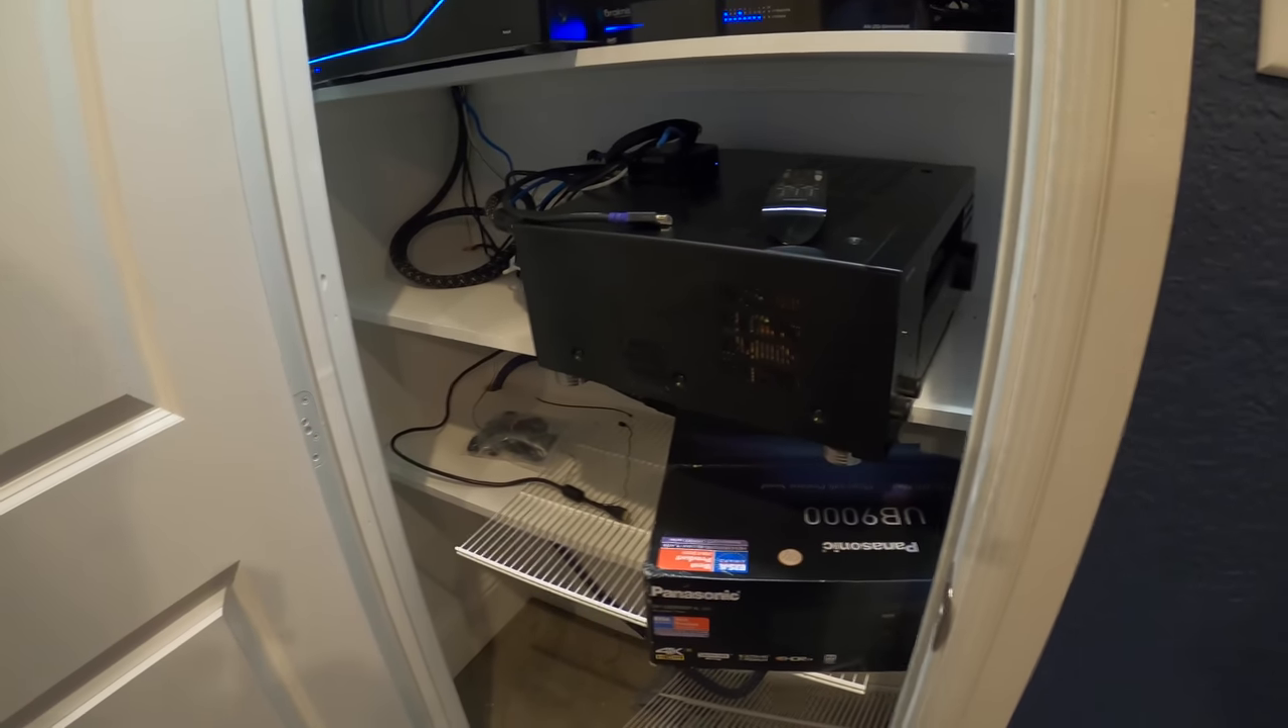You can see the shelves that the builder put in are just a little bit too small.